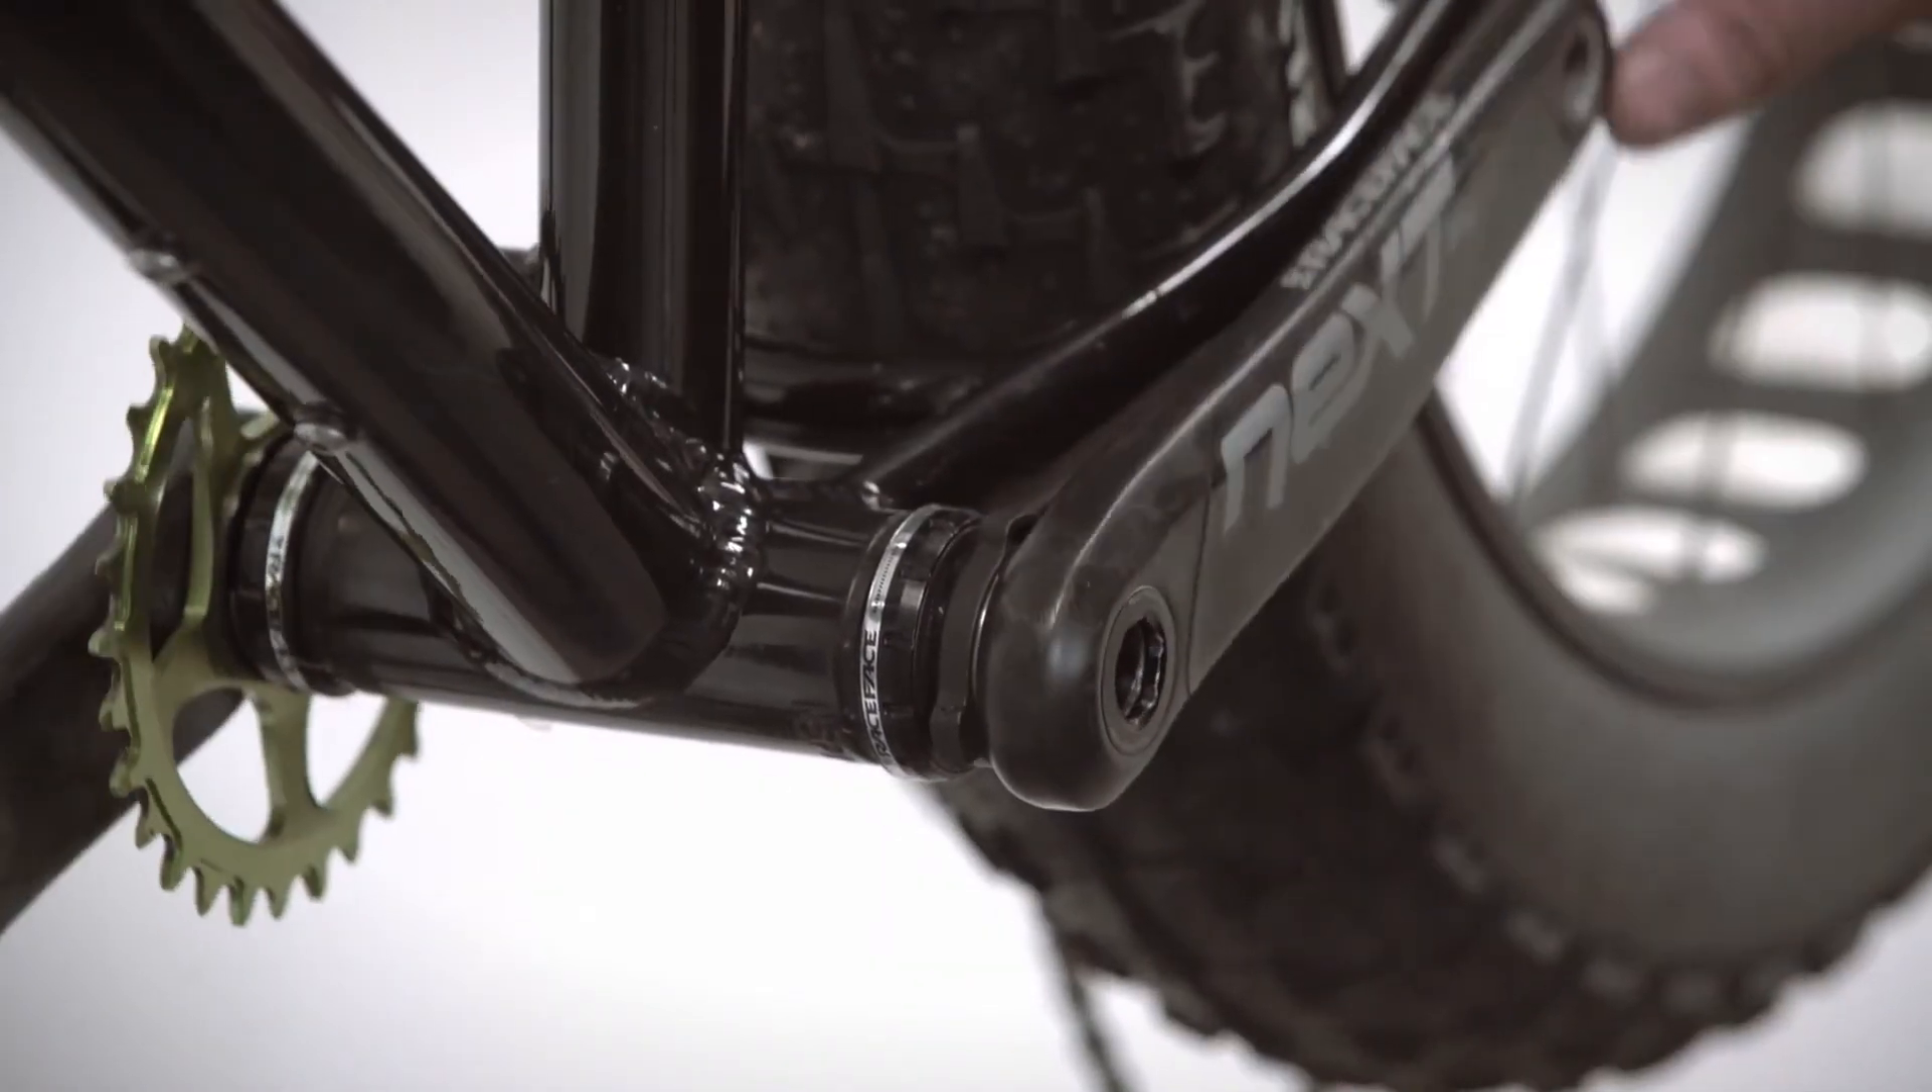There you go there's a fully installed converted cinch crank set ready to go on your new bike.